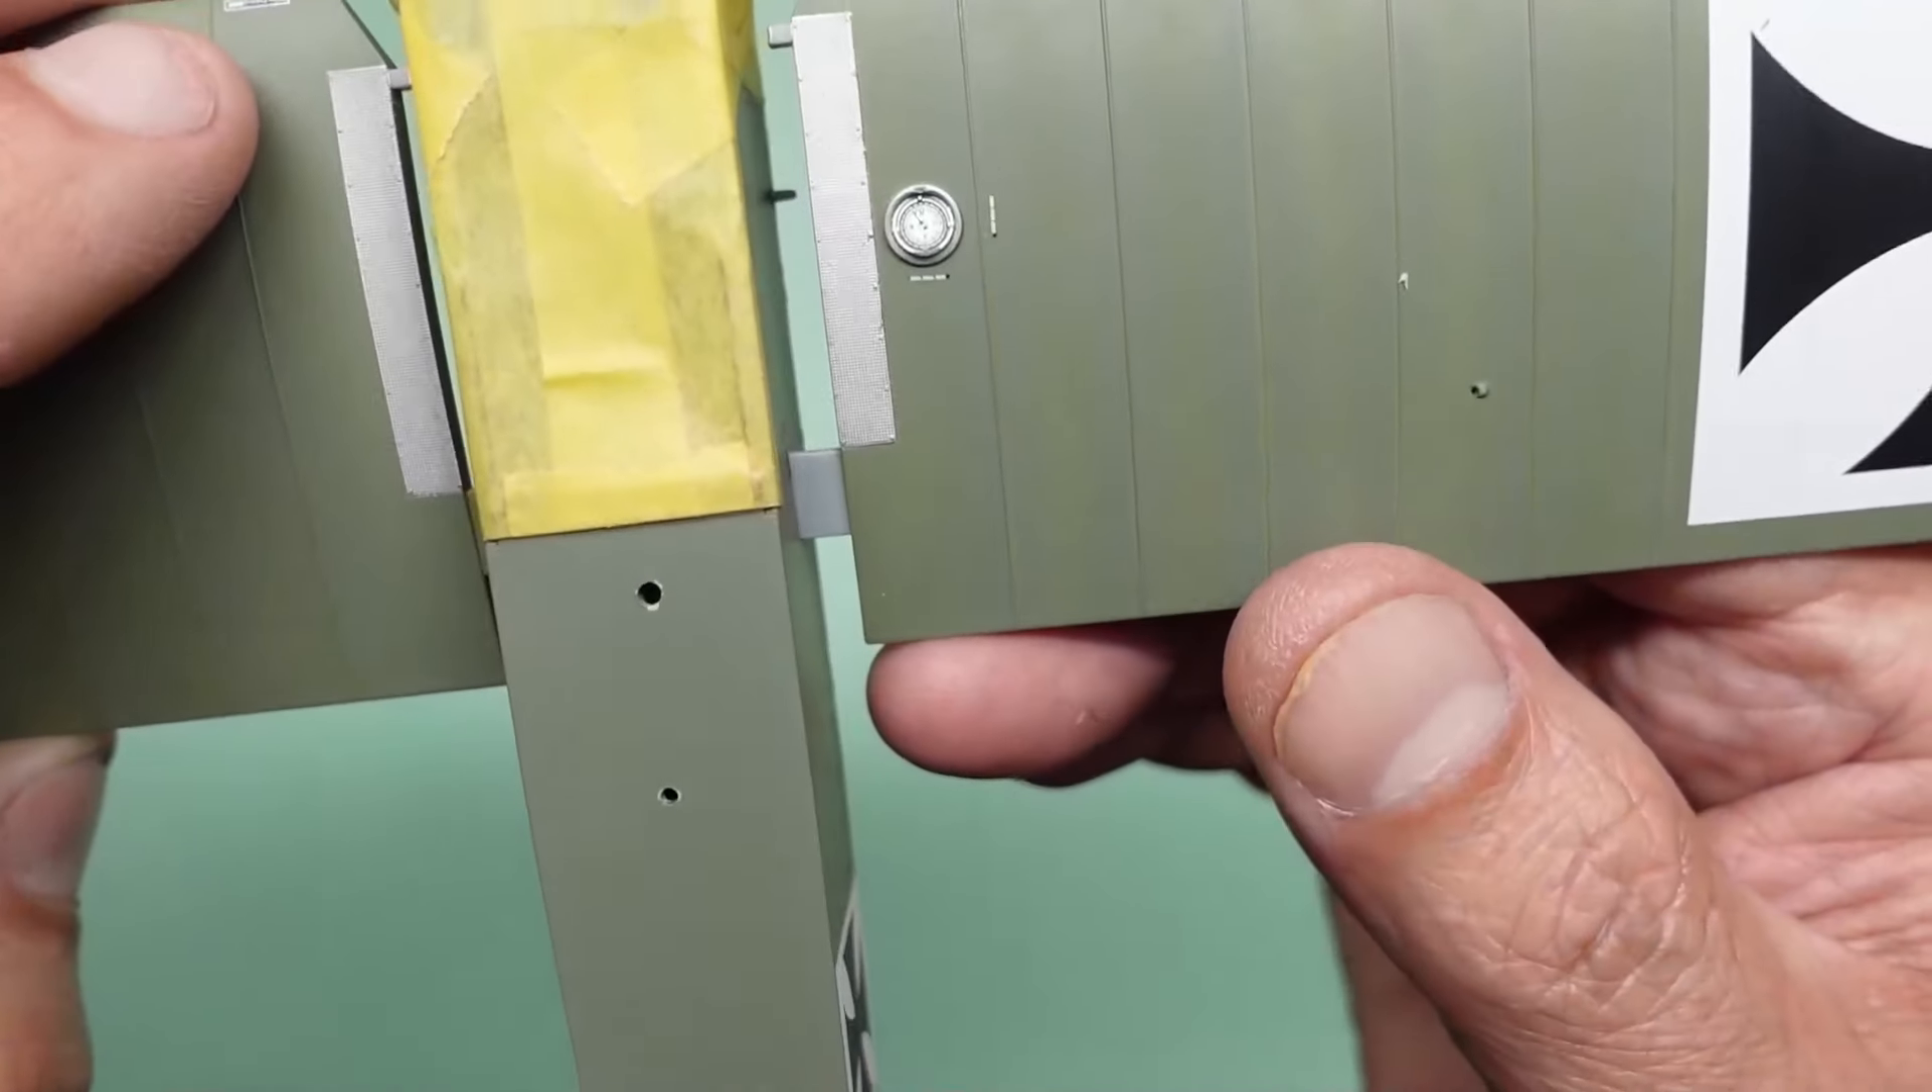You can see we've got the compass in there now as well in the wing so that's it.